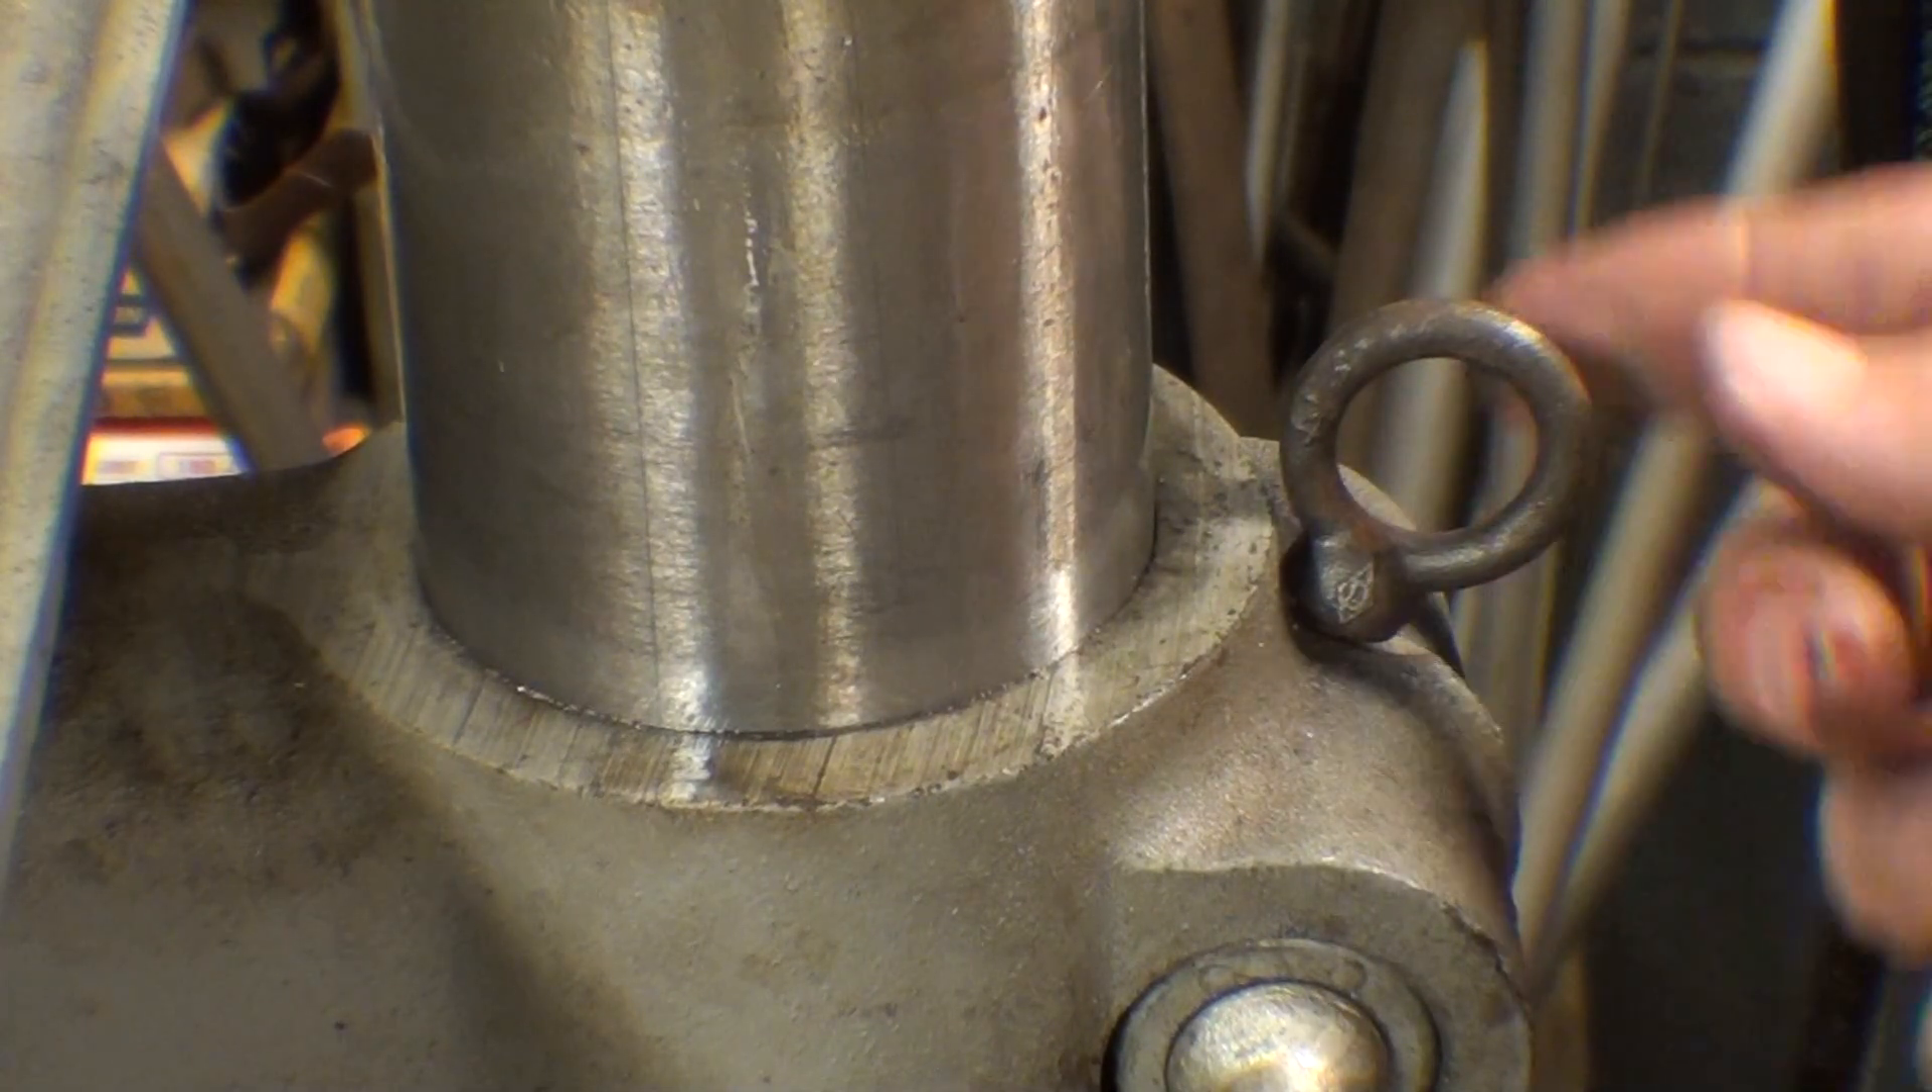Now, if you look on the back of the table here, where it clamps to the column, you can see that I have screwed an eye hook in there.